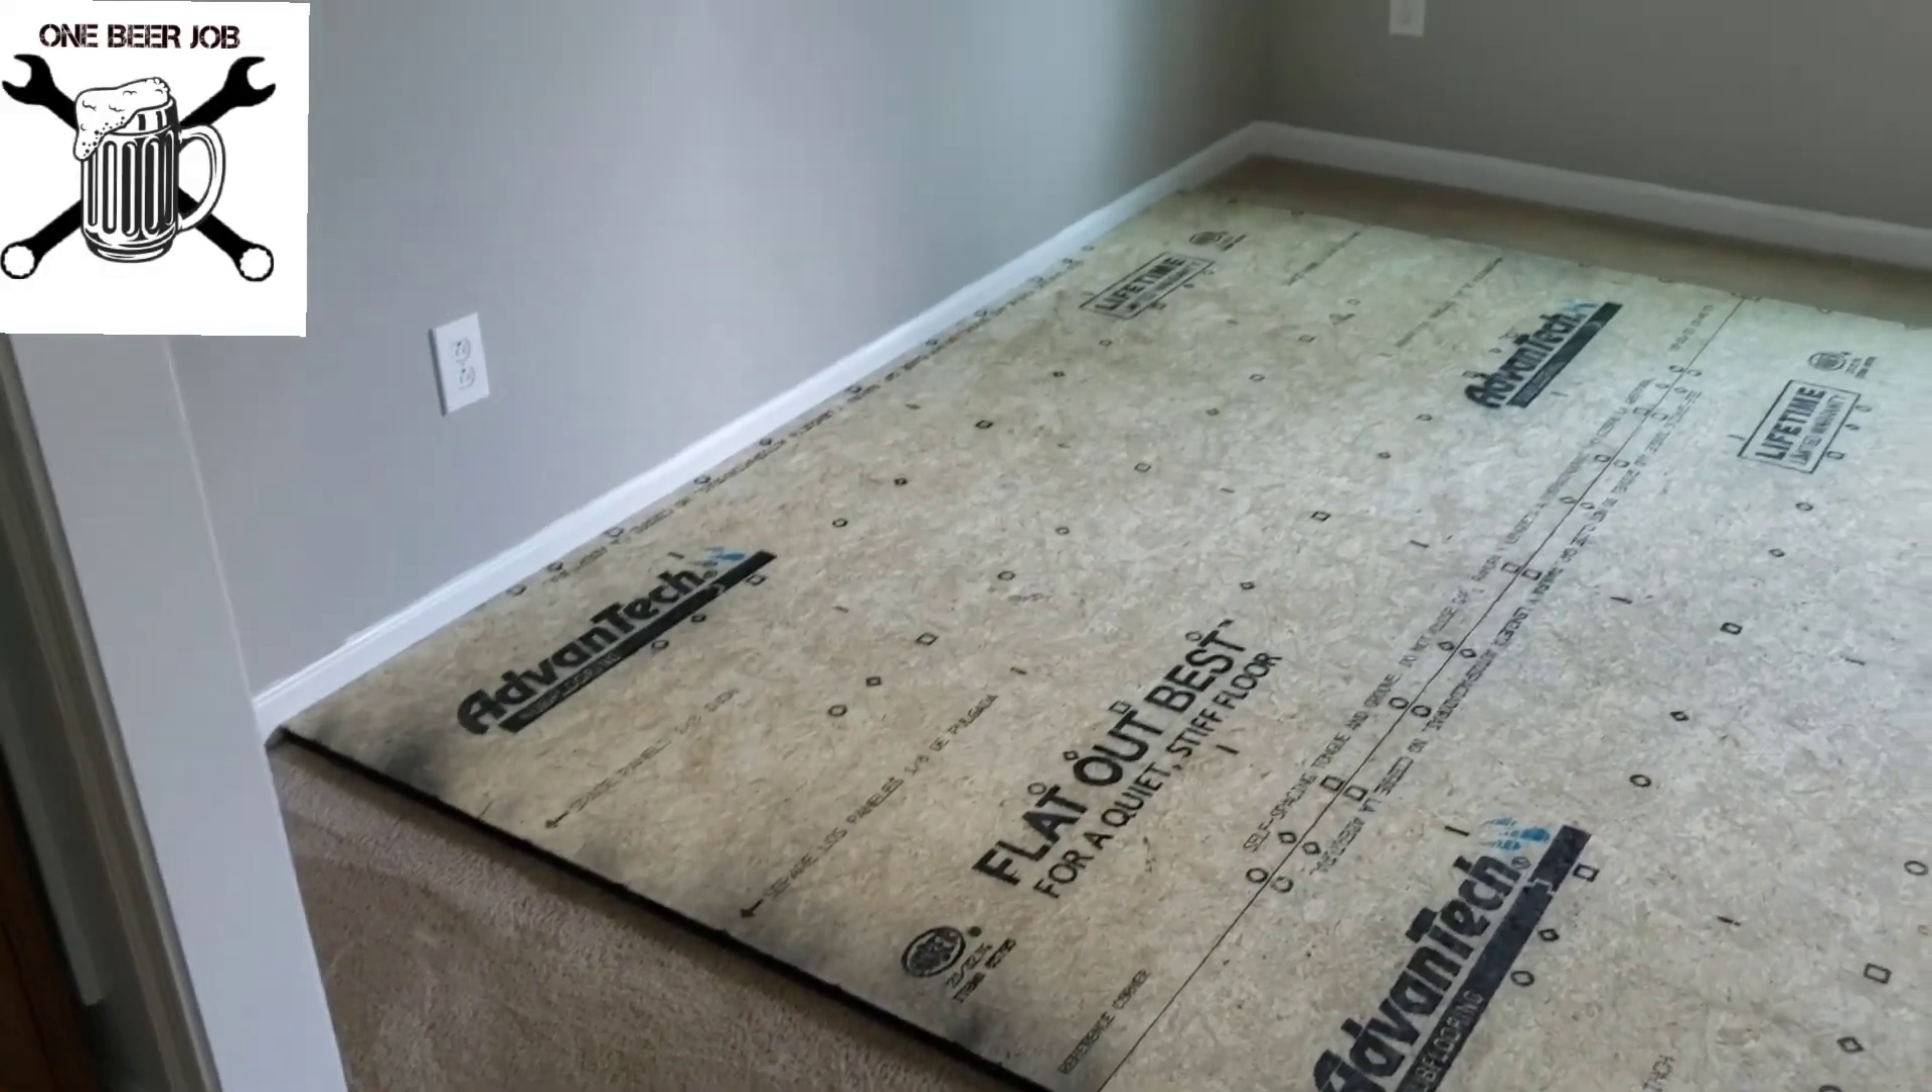So just put the subfloor in you can see I just put it right over the carpet.